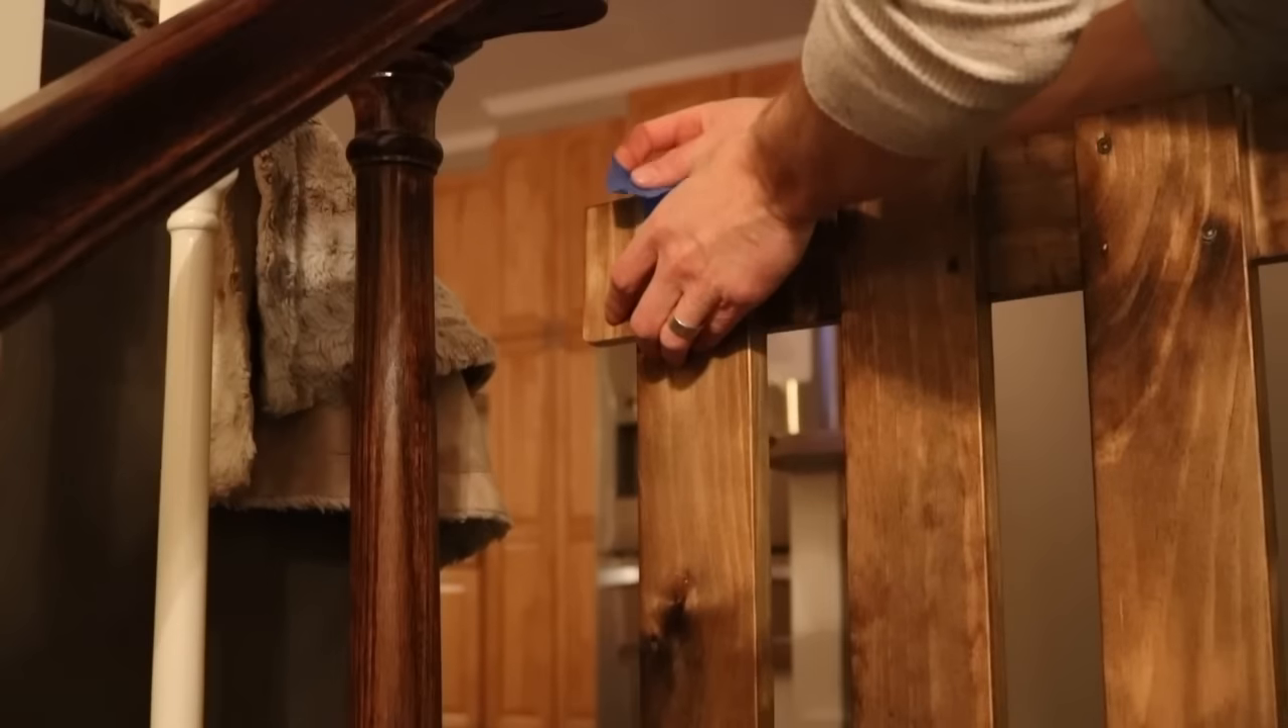The gate didn't quite reach the pole.